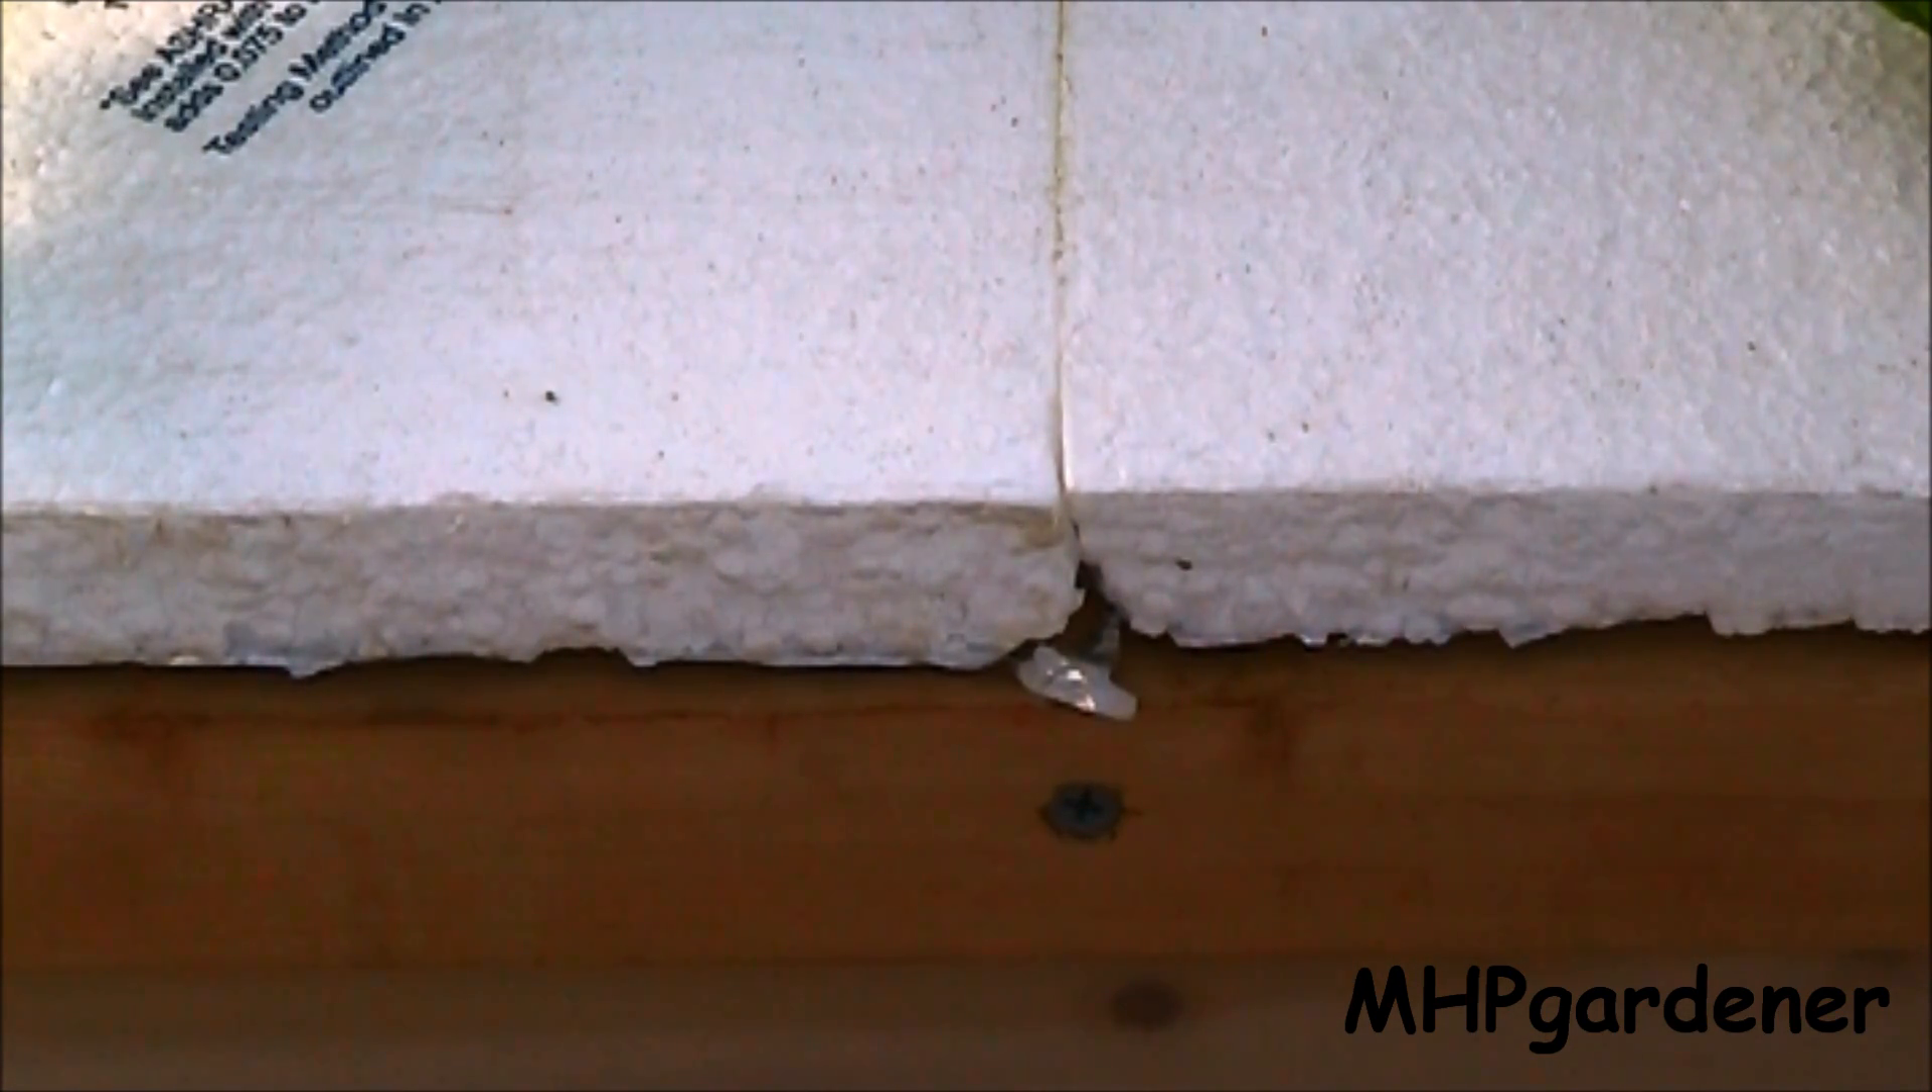On this Kratky side, you can see that the Styrofoam actually sits on top of the lumber so it makes a nice seal, no light can get in there.